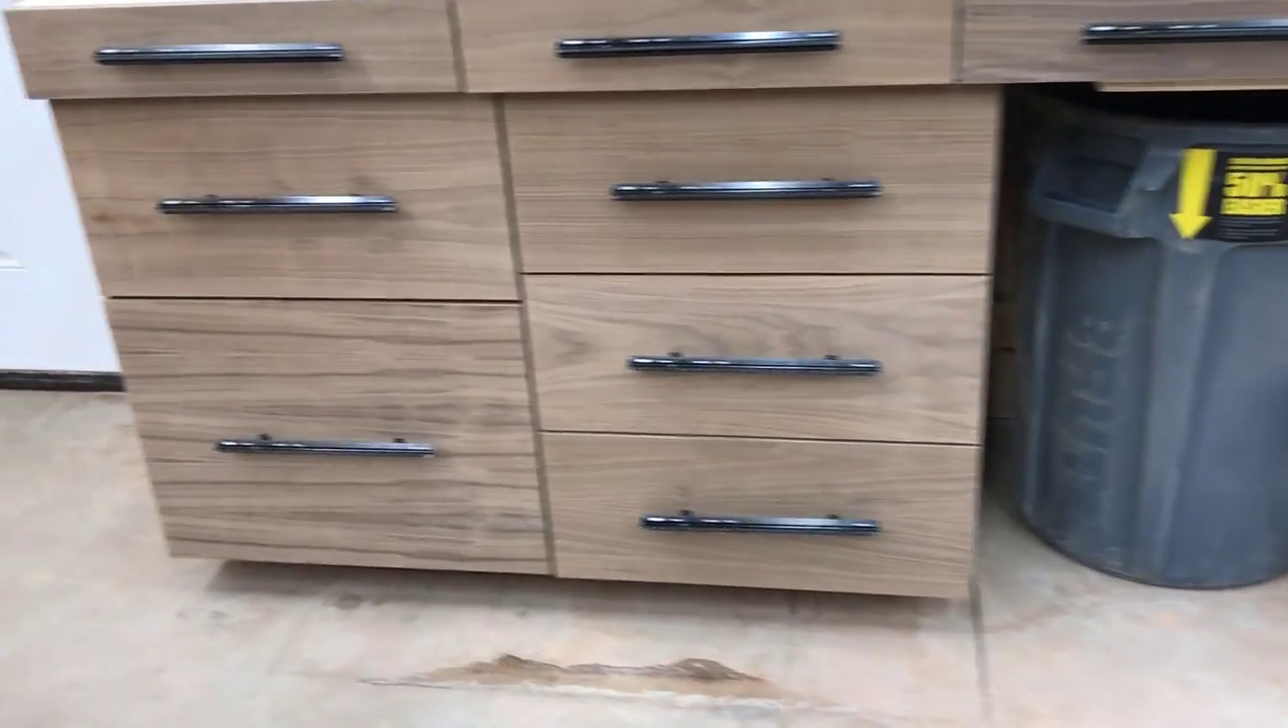And this is kind of an overview of the completed drawer fronts.